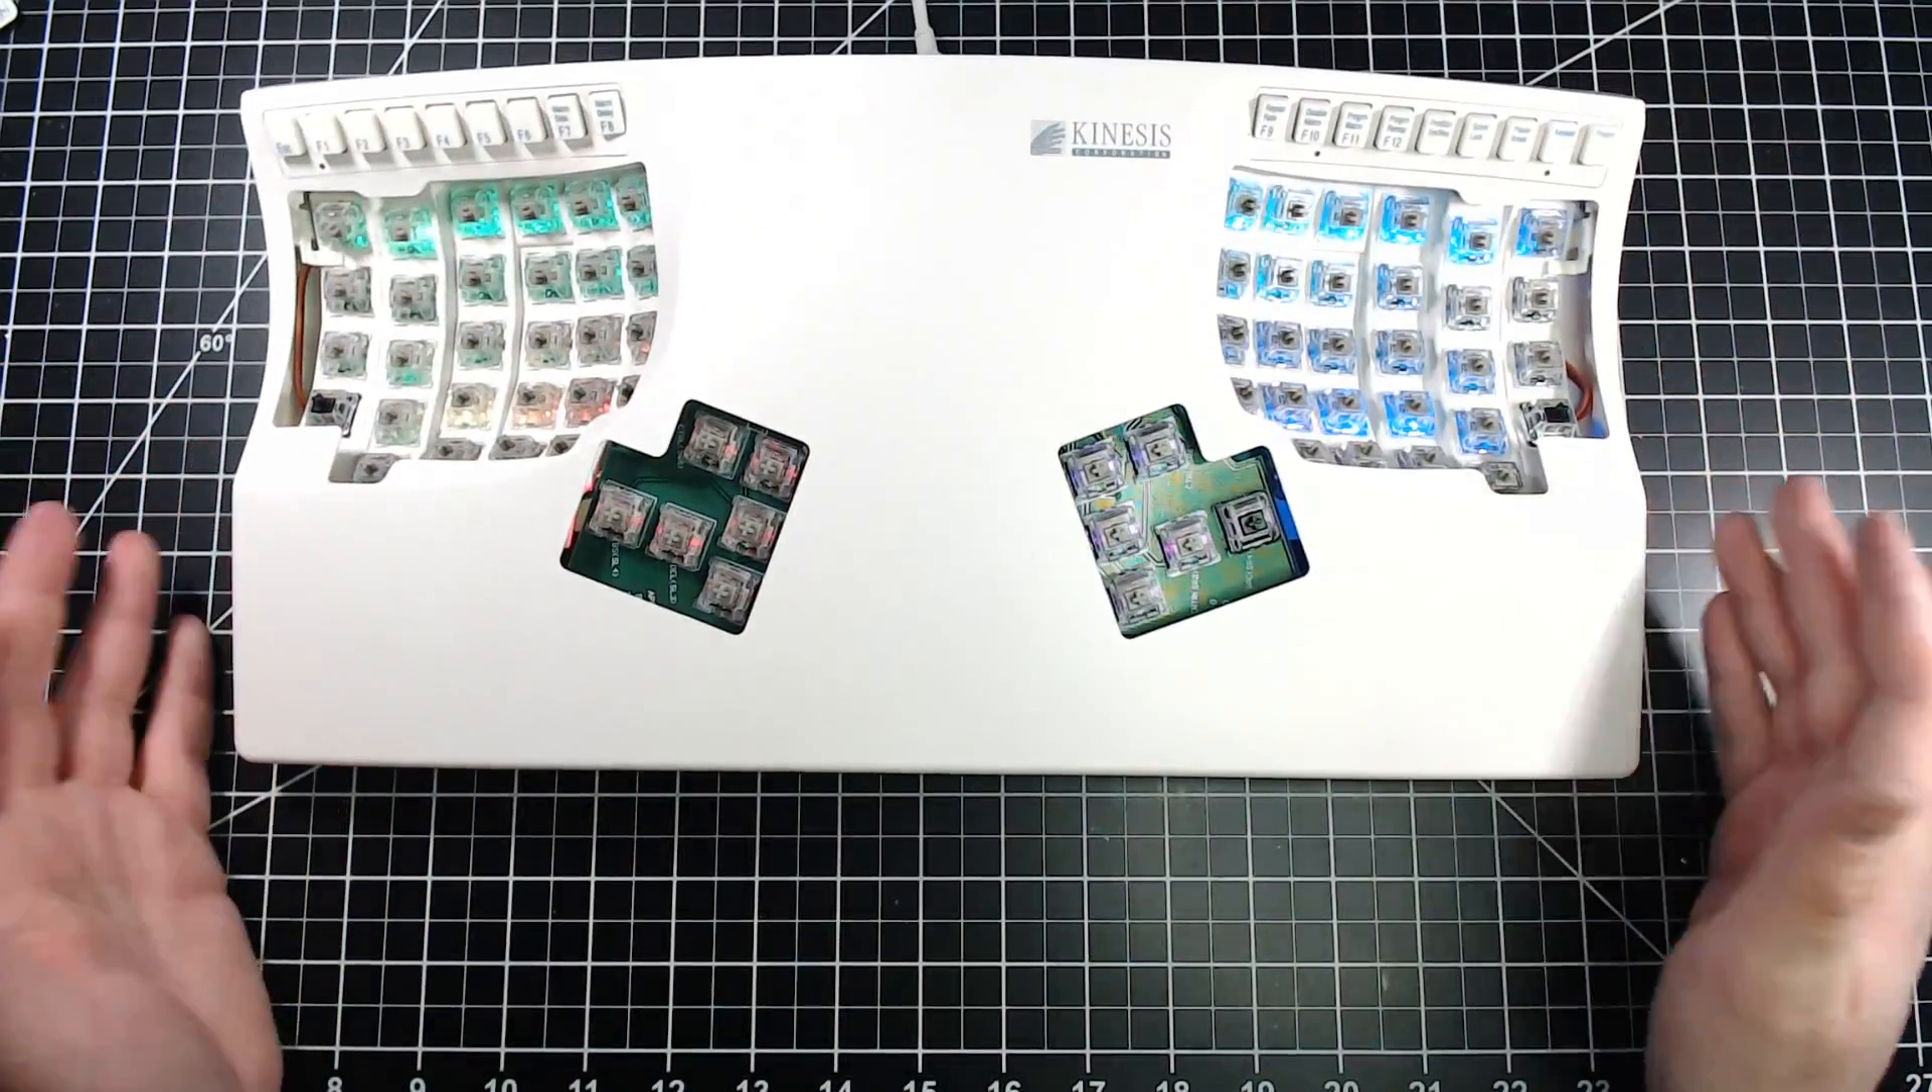The RGB is working, all of the boards are installed, the board is assembled and put together.